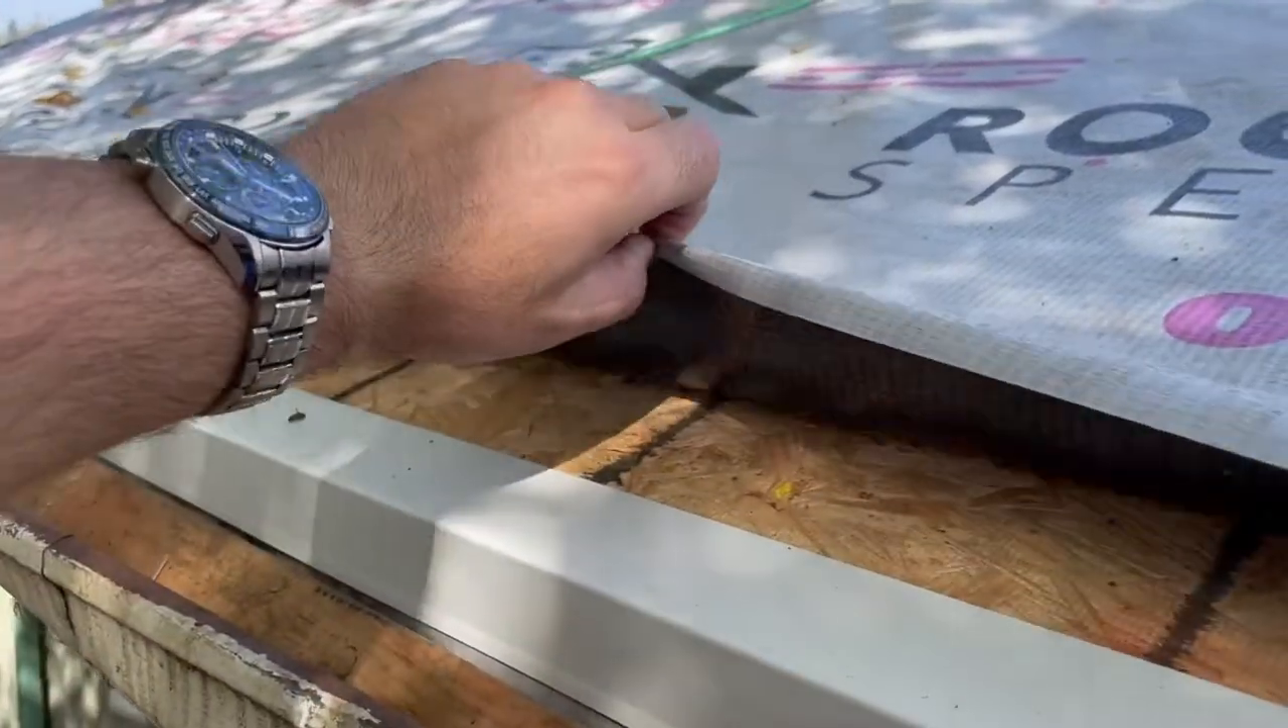Now we've got our underlayment installed.